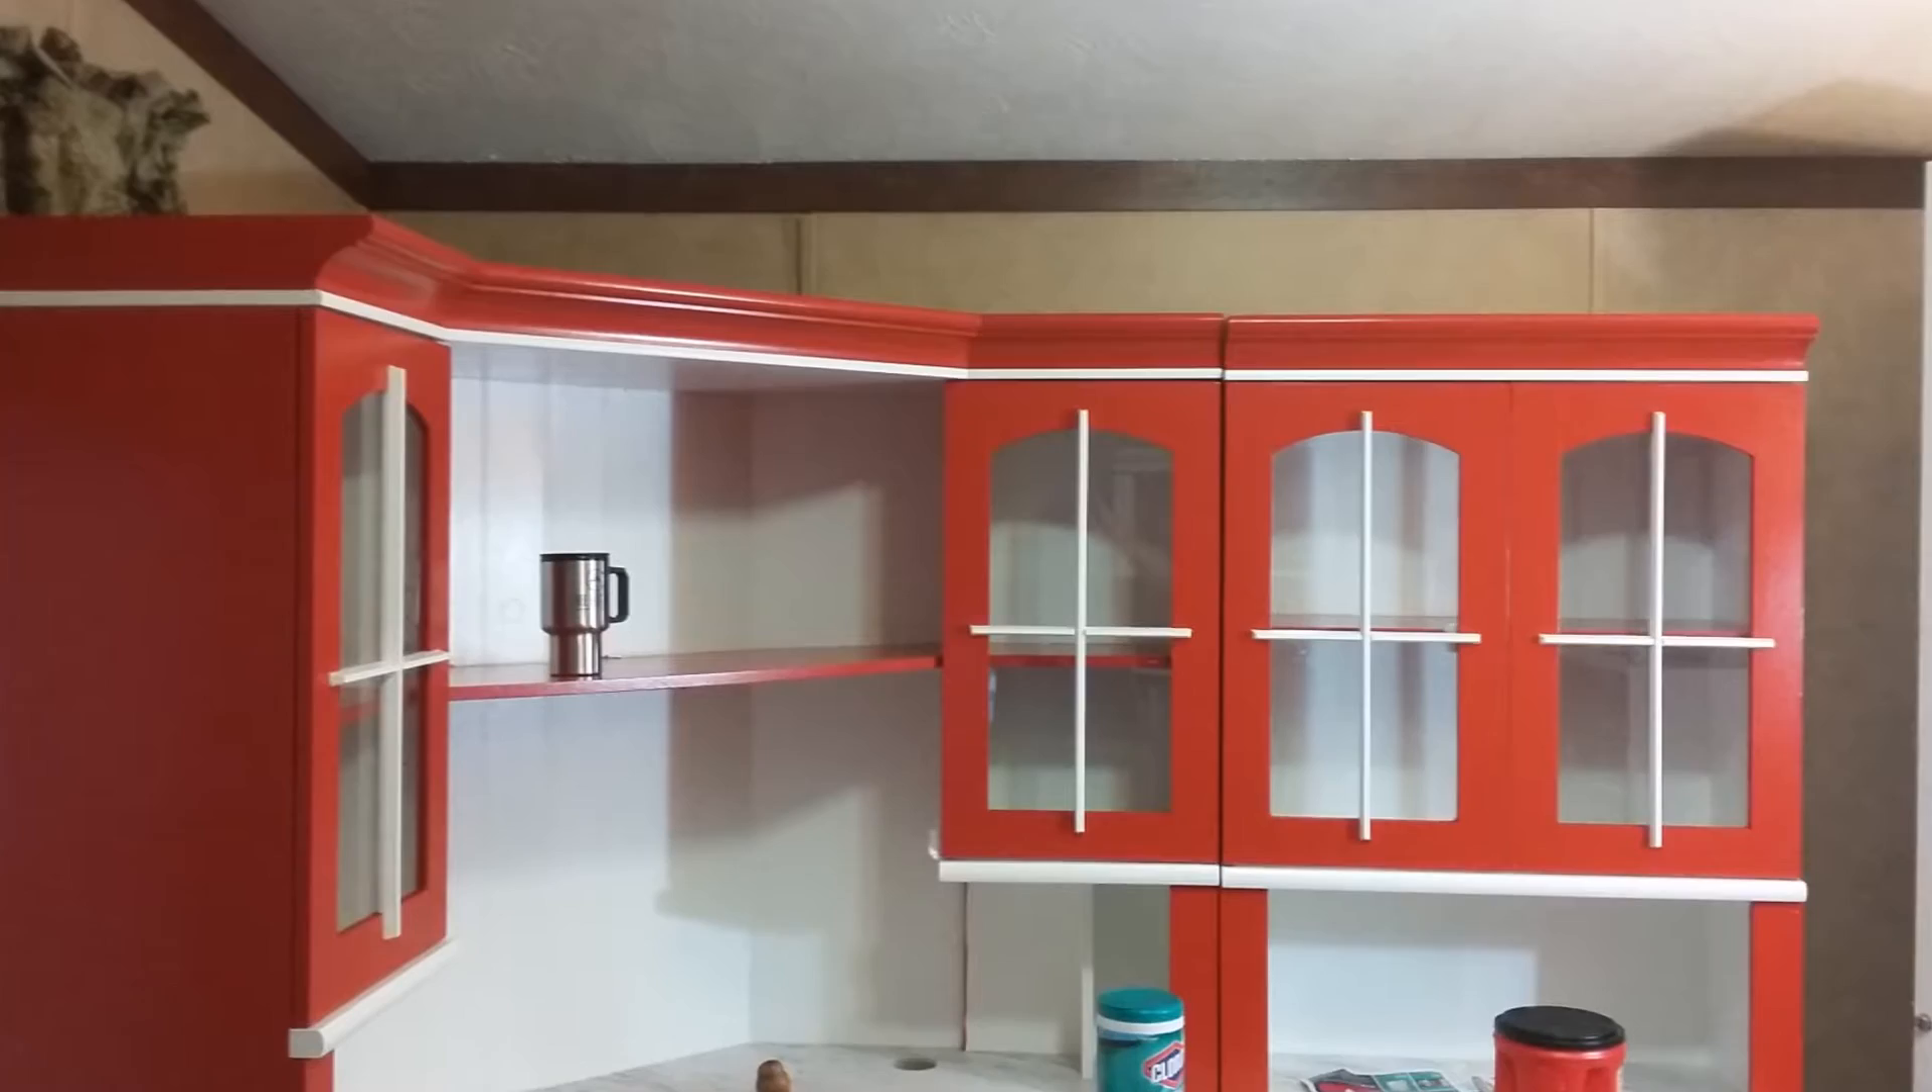And I had the doors back on and painted. I had the trim back up and painted. And it was finally done.